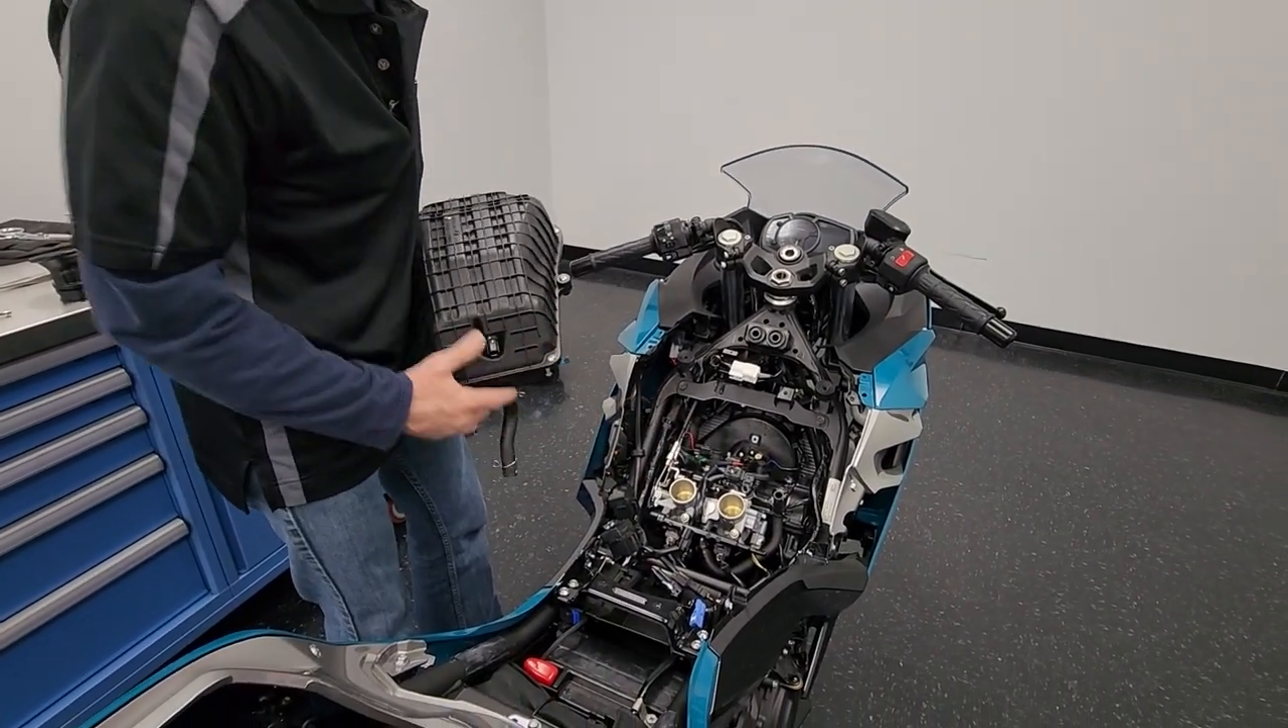So we've got the airbox off.